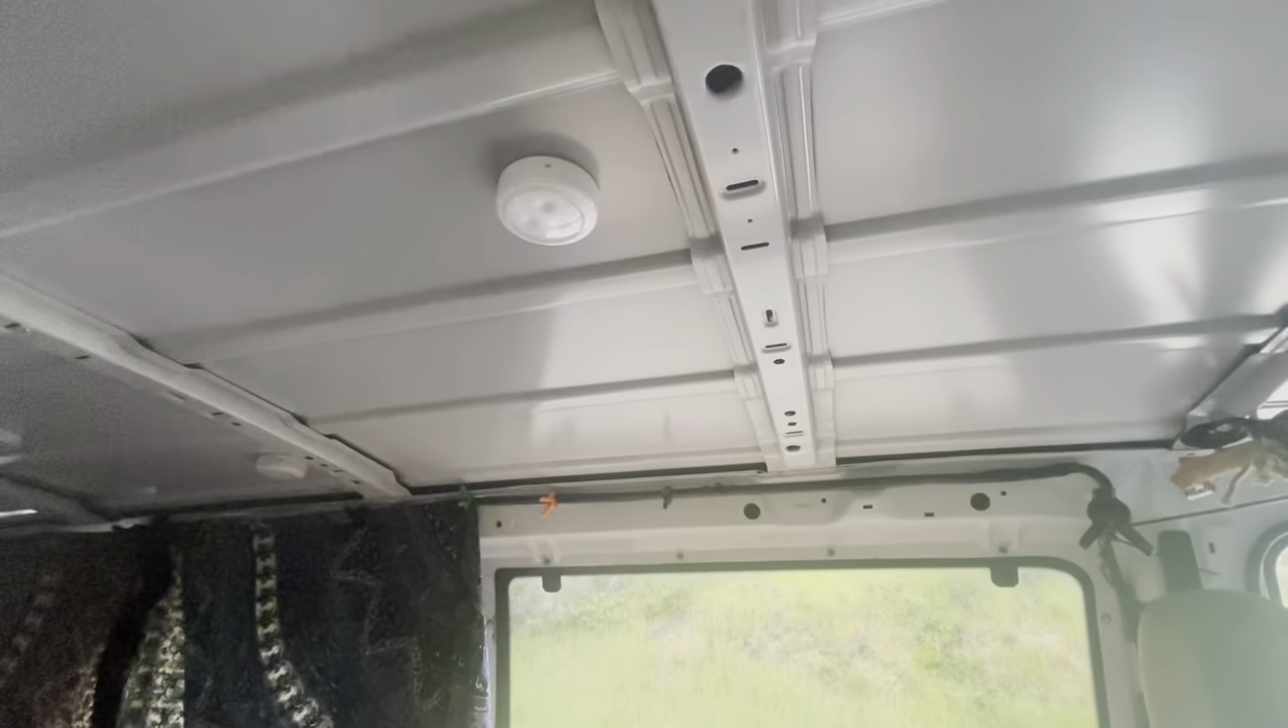Now, I have not been able to put up the walls yet or the ceiling.